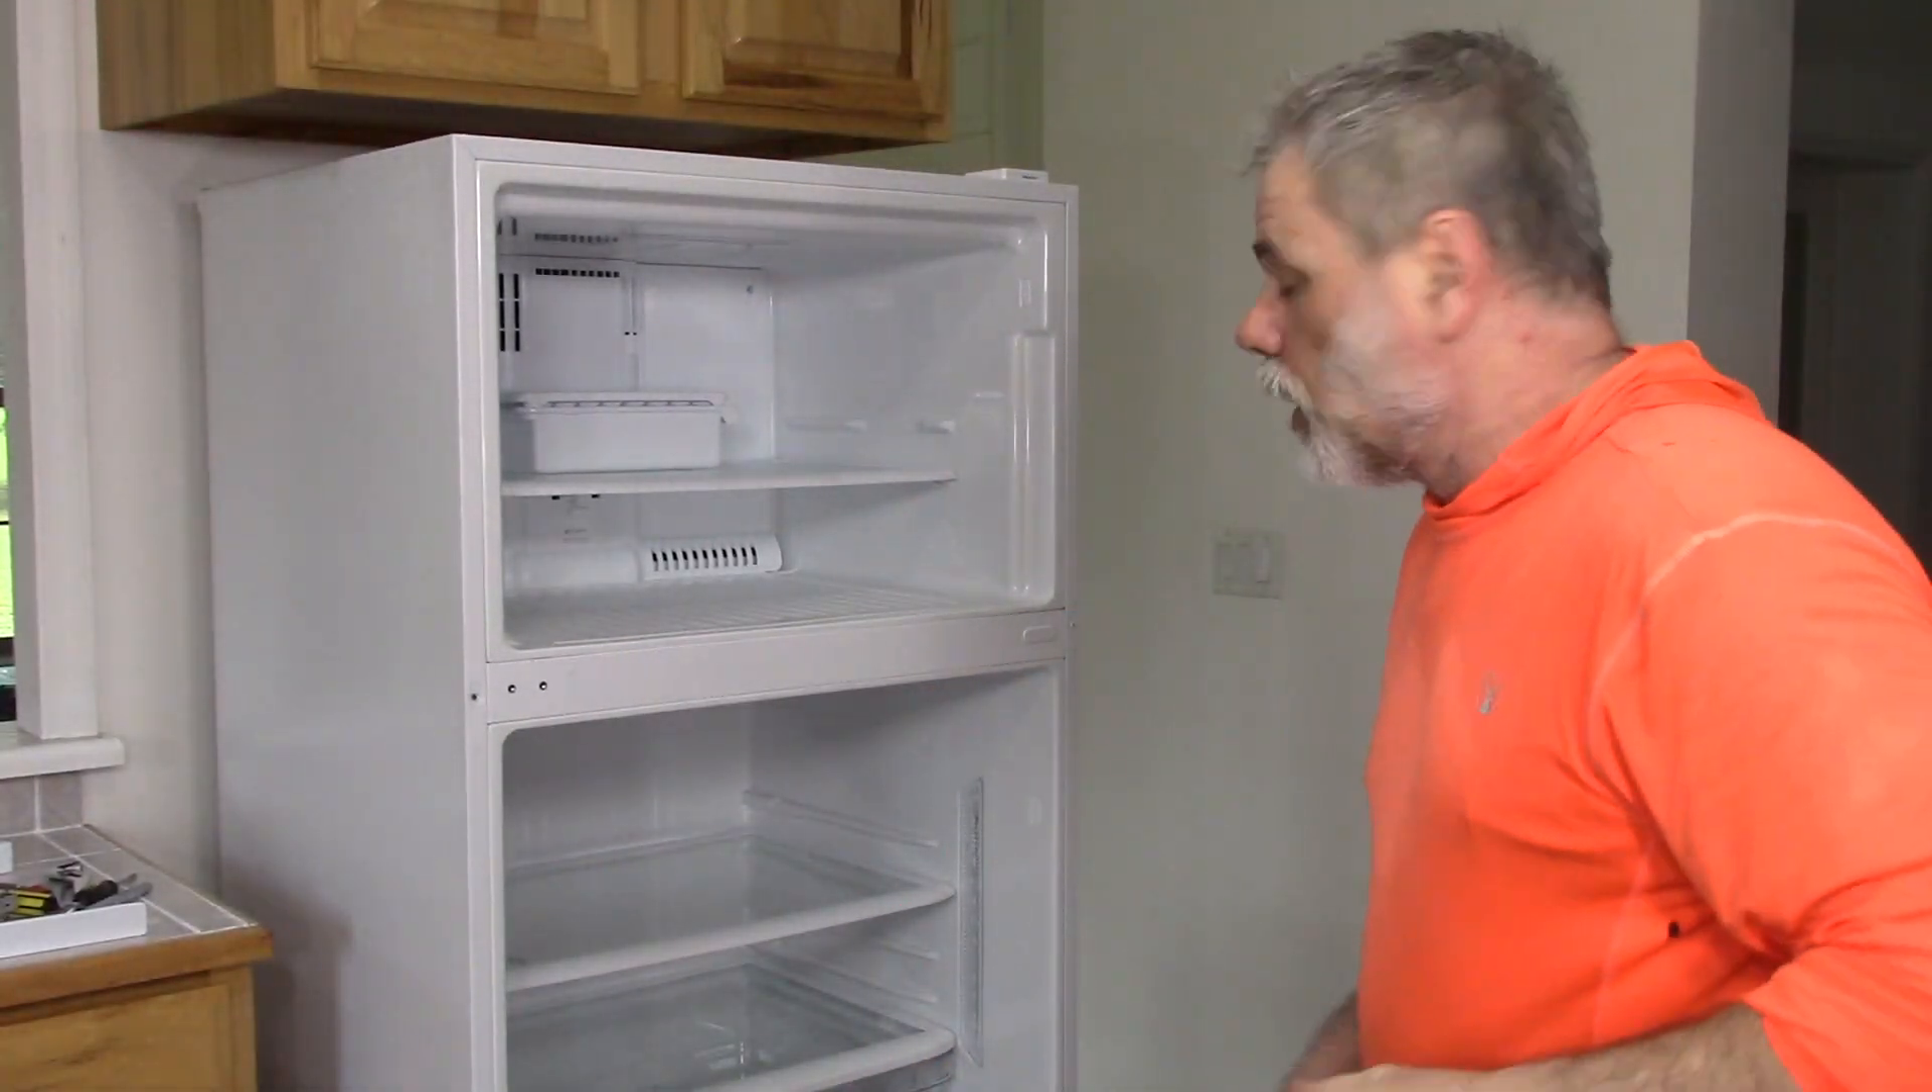As you can see, we've got the doors off.